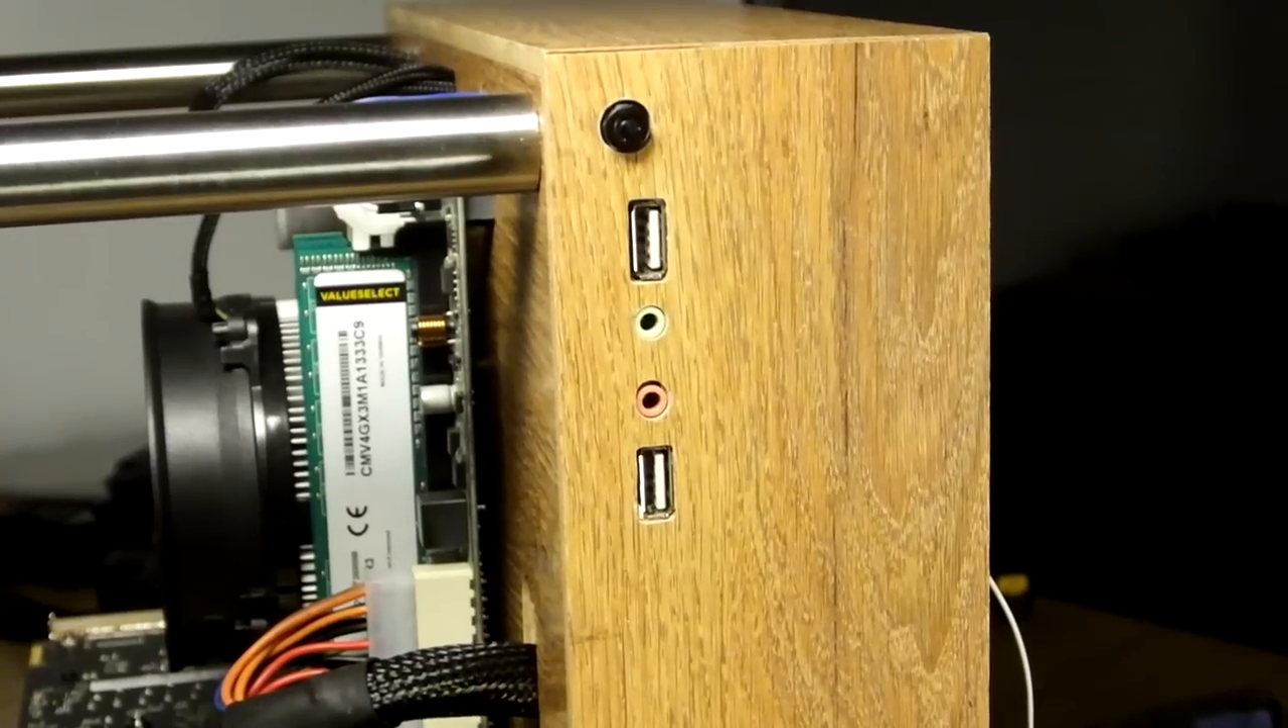And after a bit more fiddling with the front panel, it fits in perfectly.